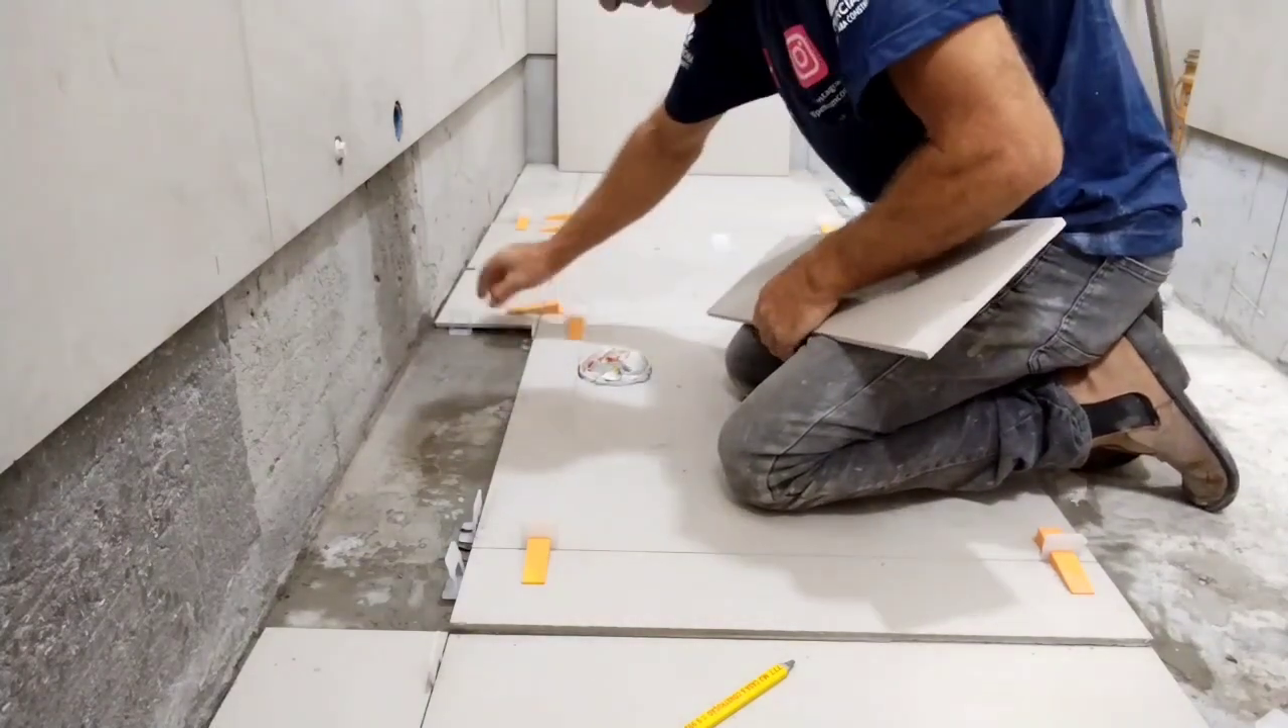Já coloquei os espaçadores aqui, né, ó, certinho.